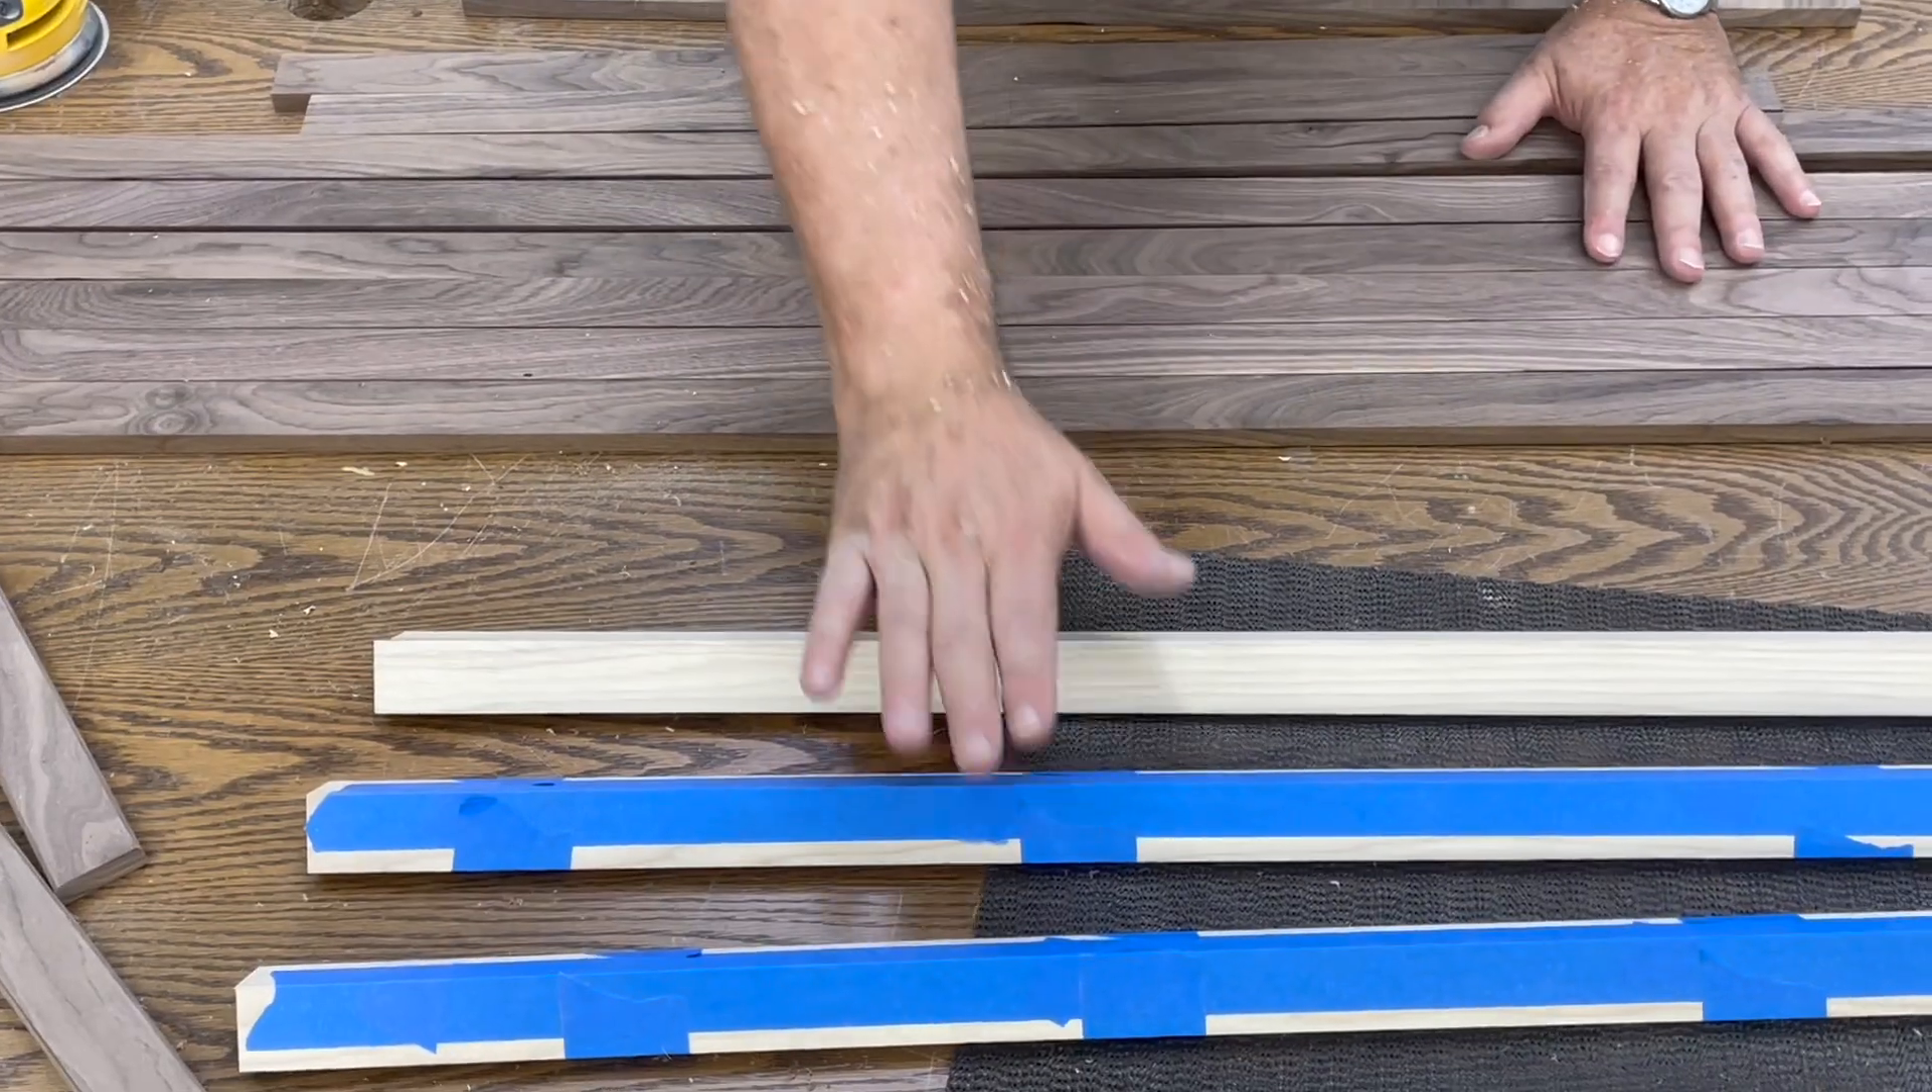Now we have our outside corner all glued together with our blue tape clamps.